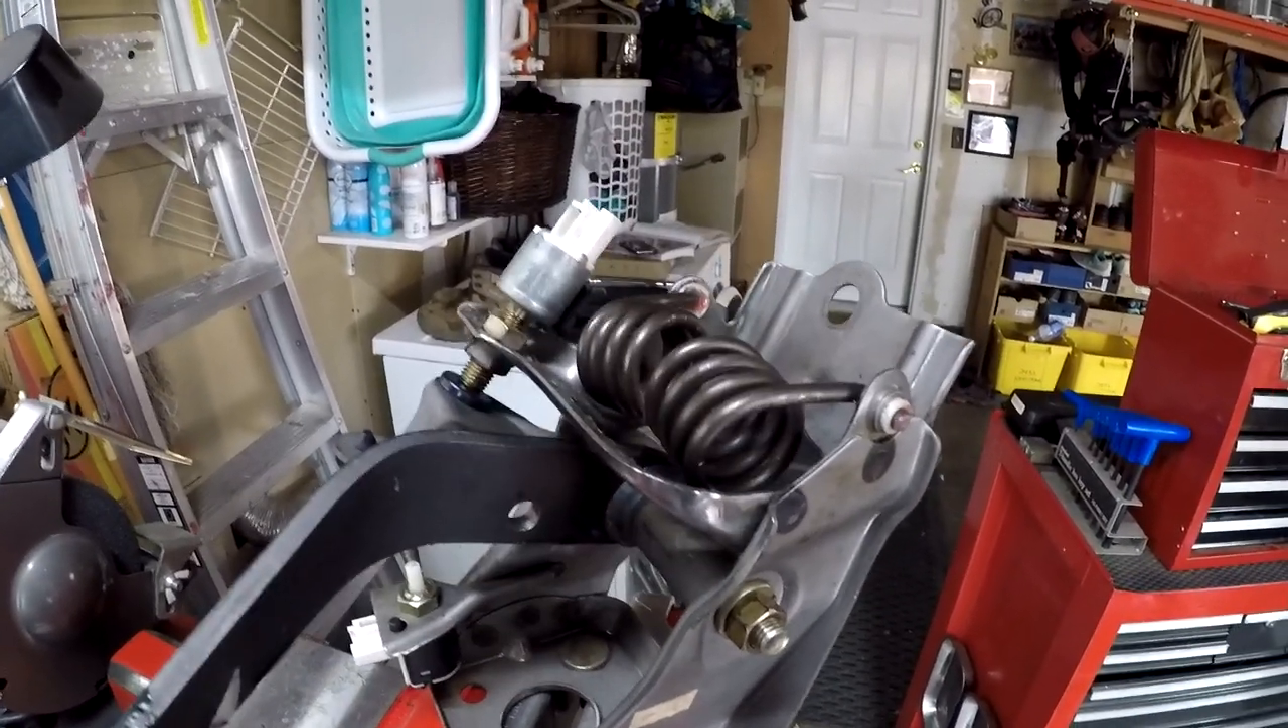Compress it in and then you have to force it this way to get that end in and the torsion spring is now installed.